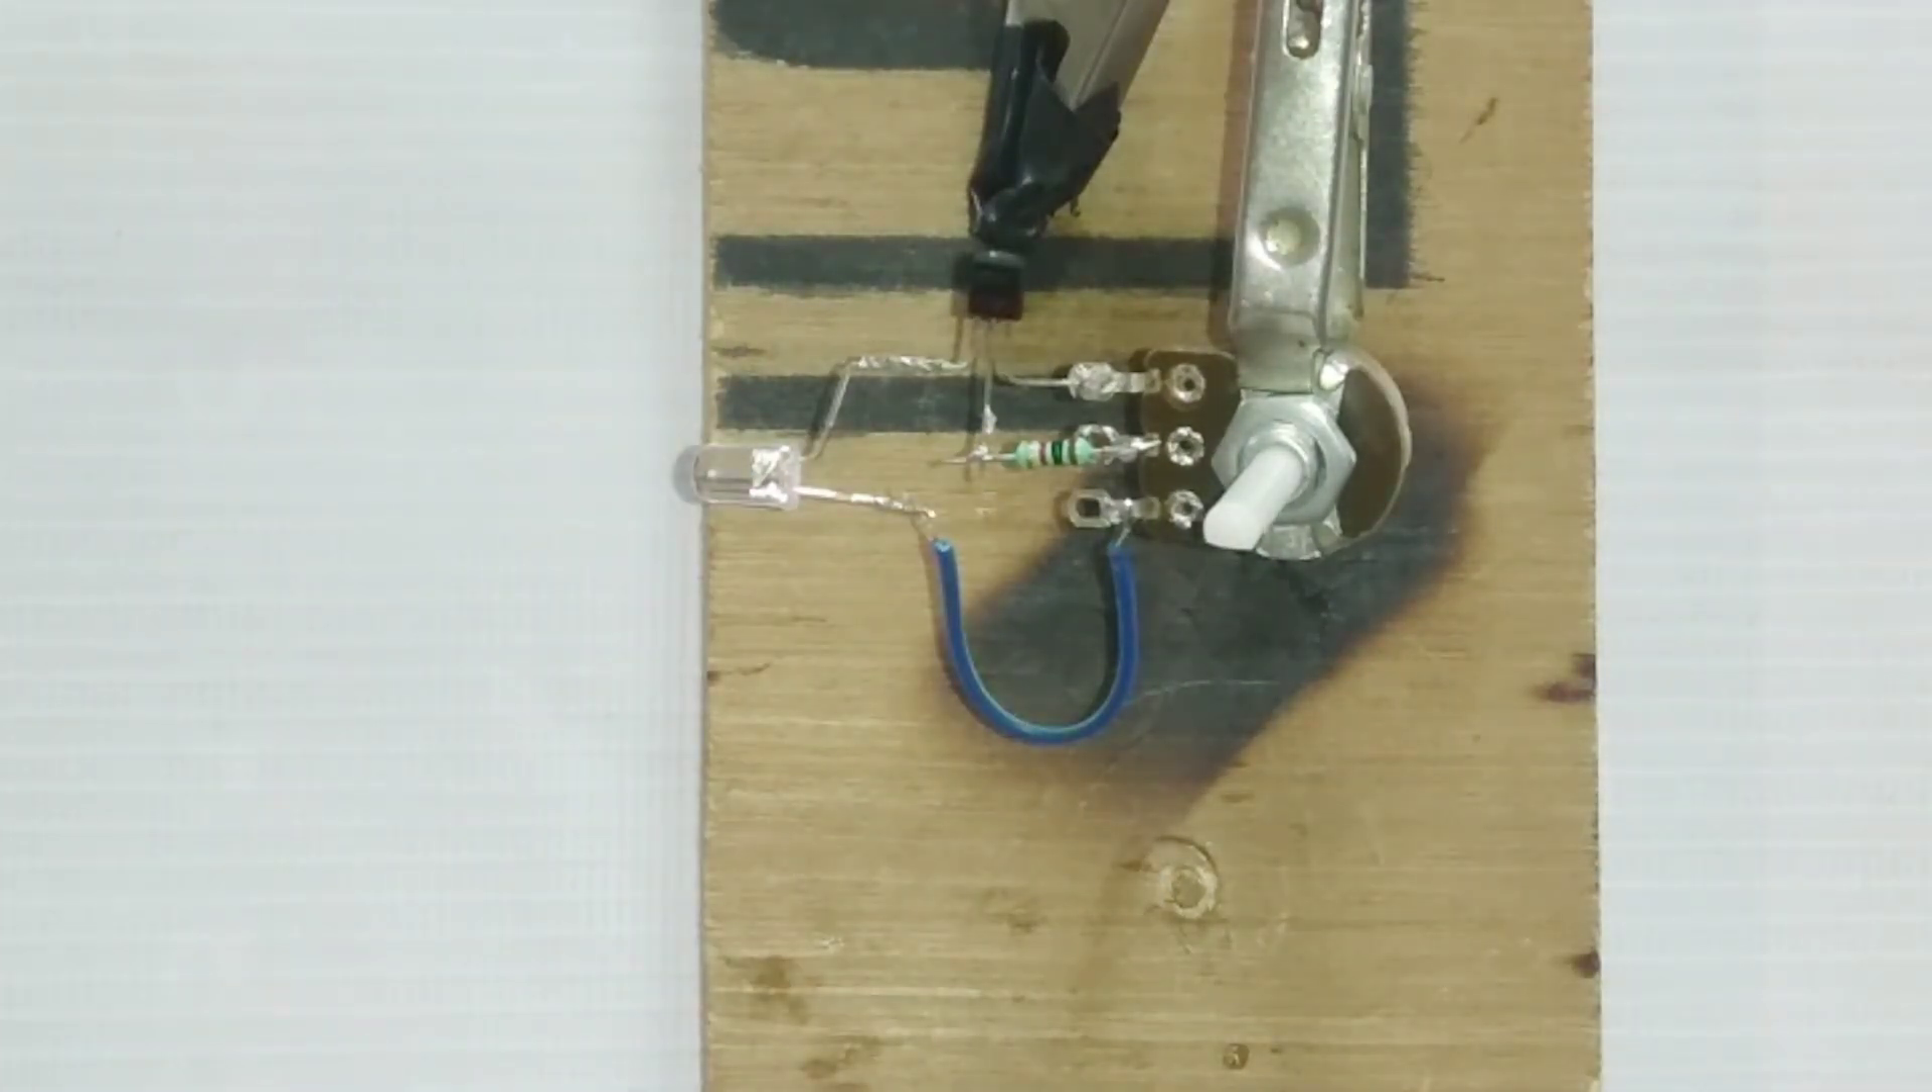तो यहां पर मैंने LED को भी connect कर दिया है।